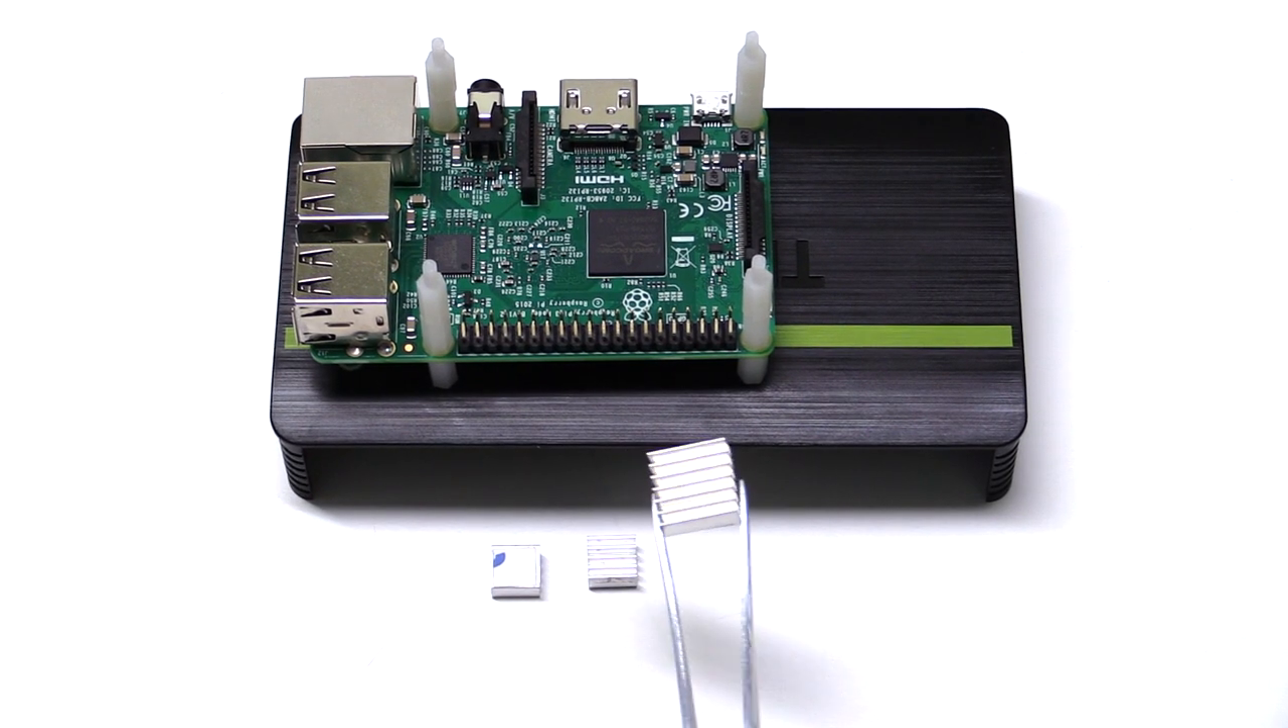The reason that we don't want to commit to this yet is that we still need to install the heatsink on the first Pi.